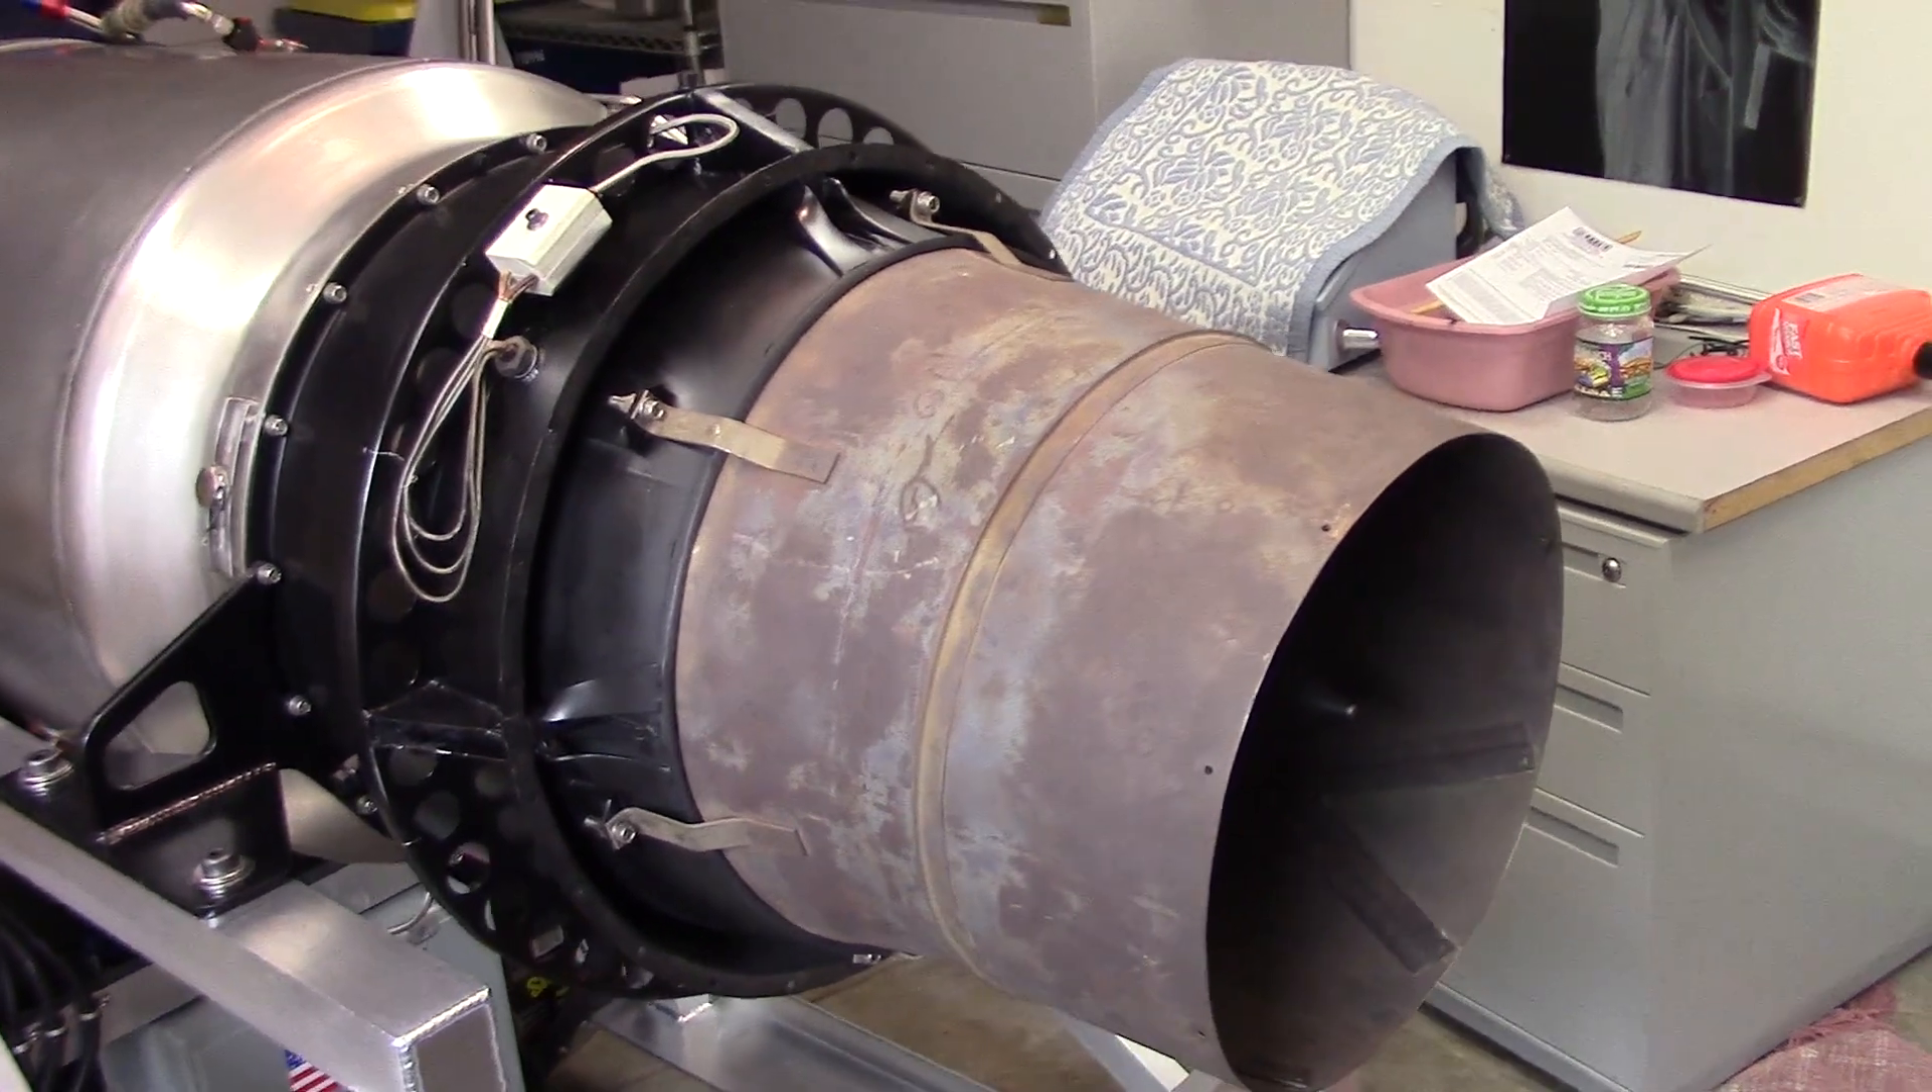All right there we have our exhaust nozzle extension installed.